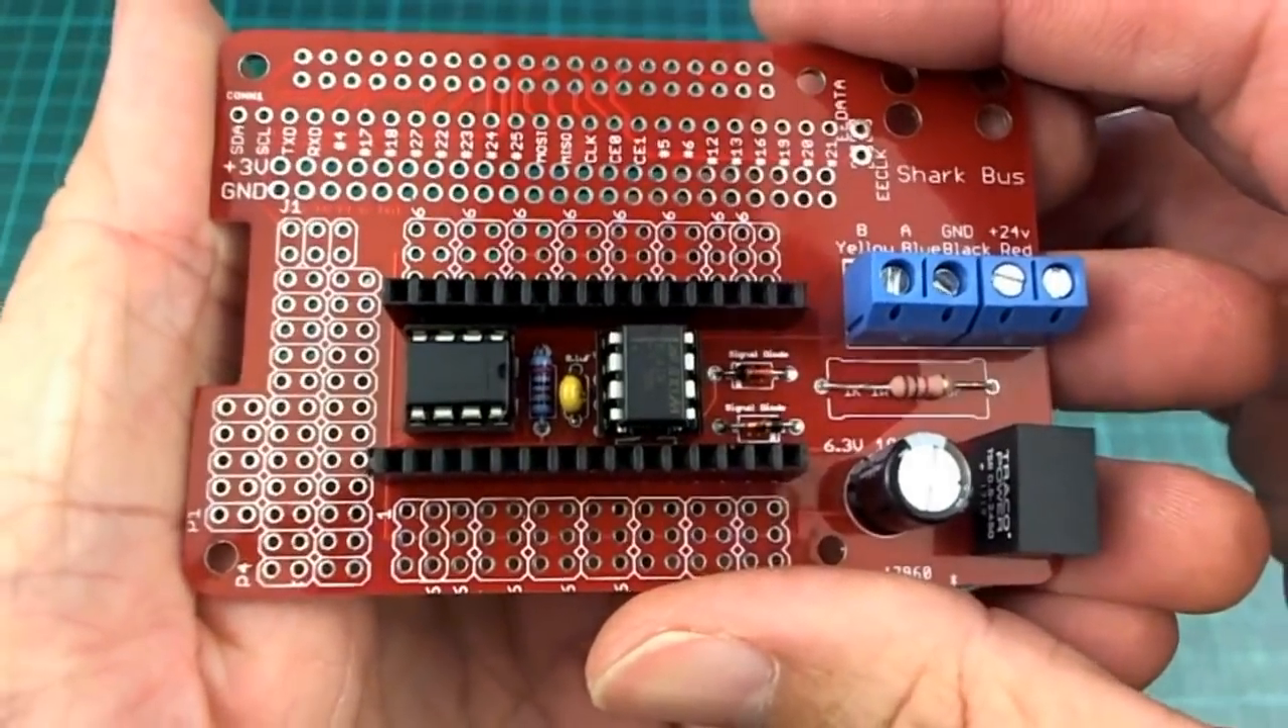Okay, I have everything assembled there except for putting the Arduino on. I've got to say that was a very pleasant soldering experience.